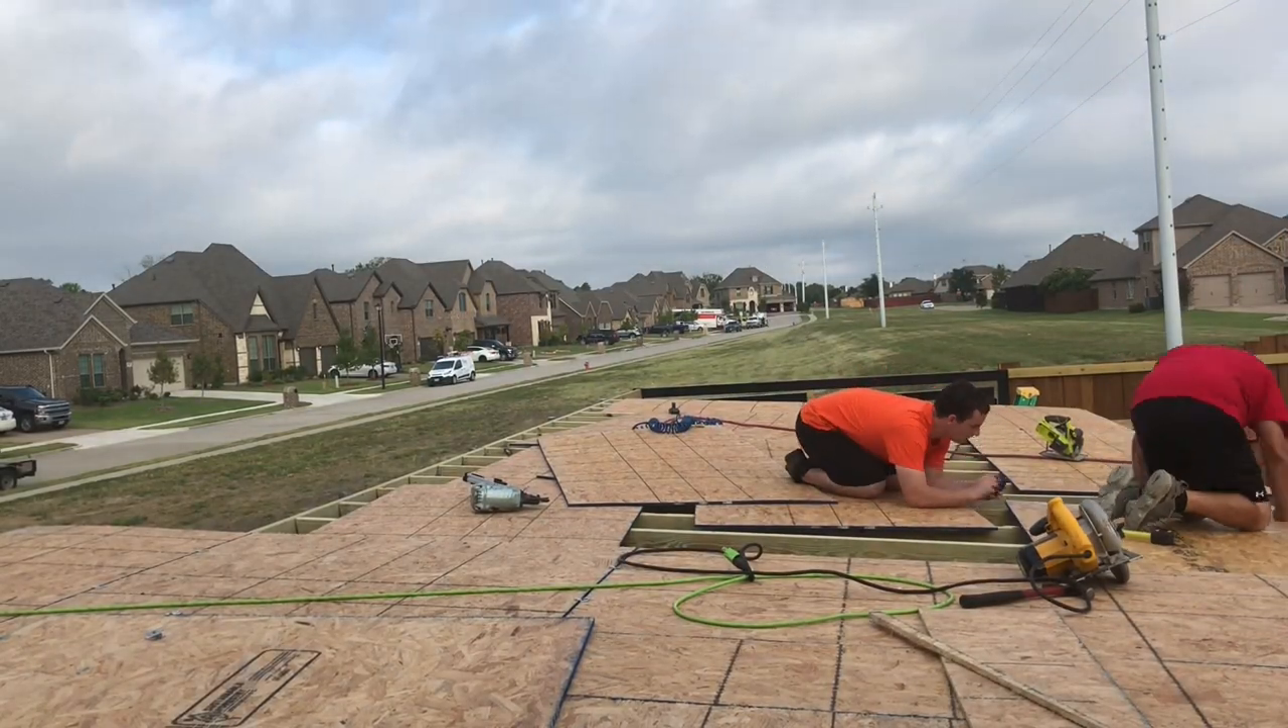We're basically just finishing up putting all the OSB down.